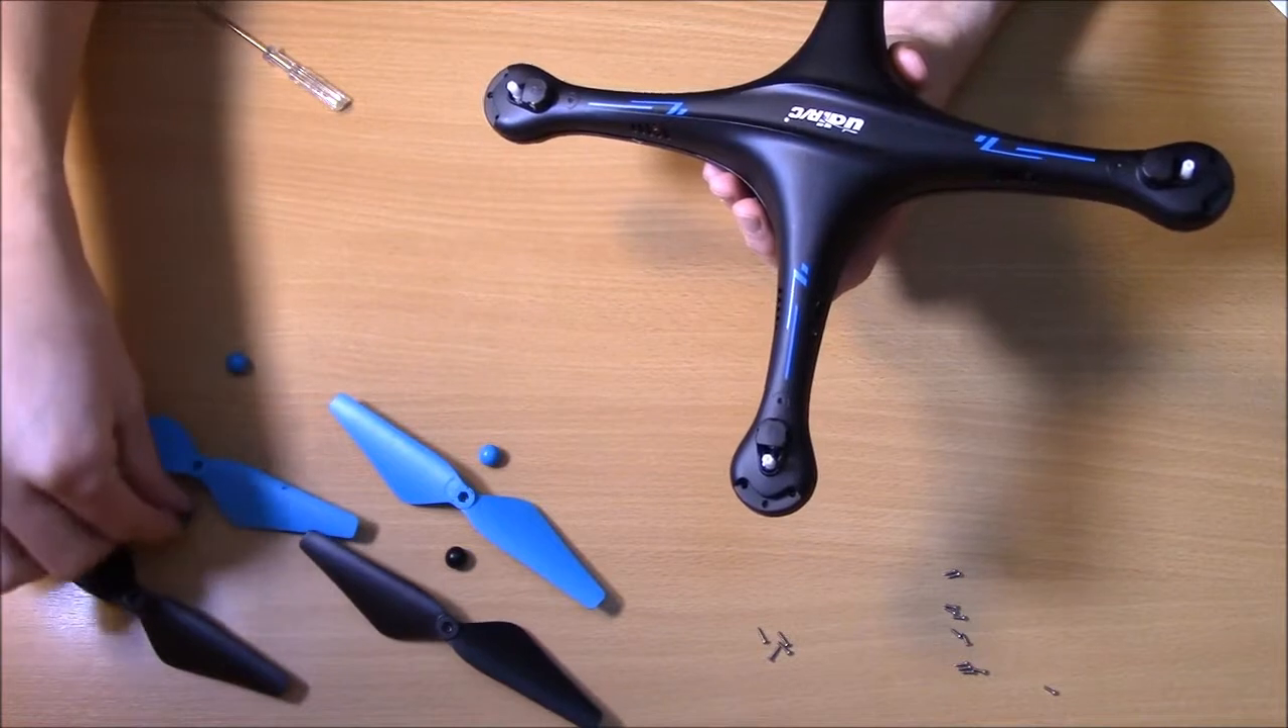All right, so I got all the propellers off and you're going to want to keep them separate.